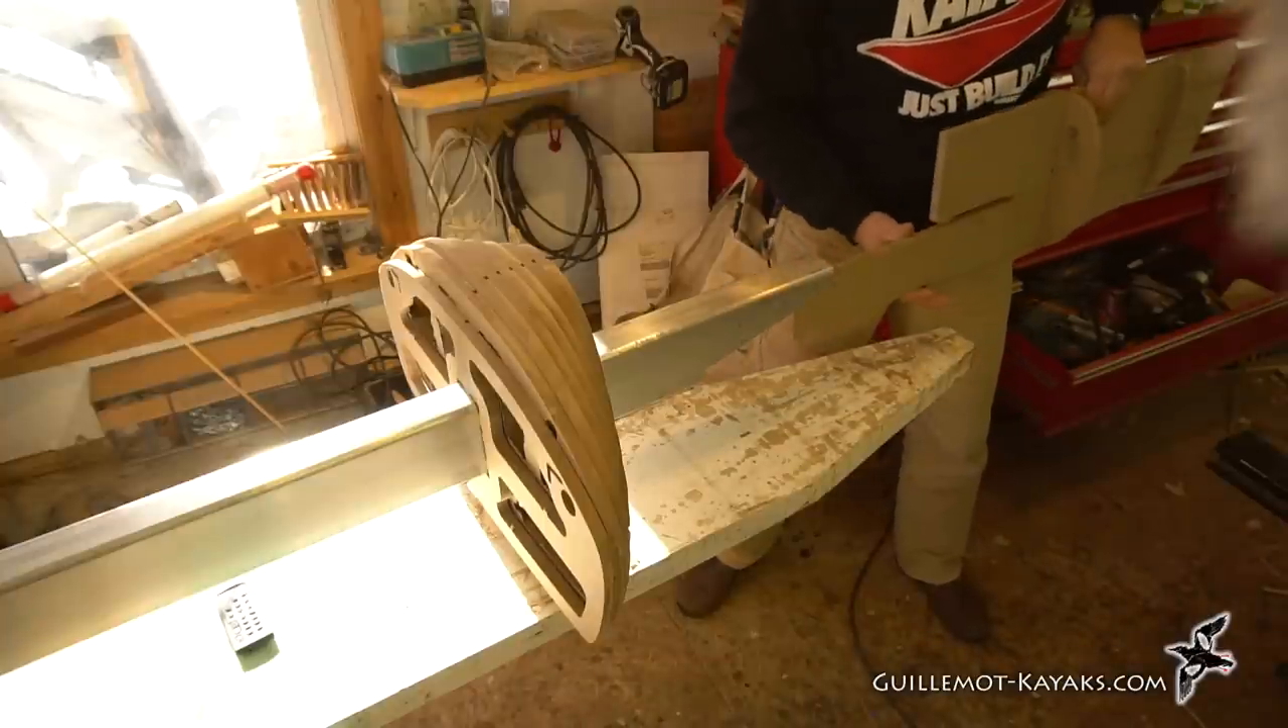Now I've just placed these forms on the strong back I'm not locating them yet.